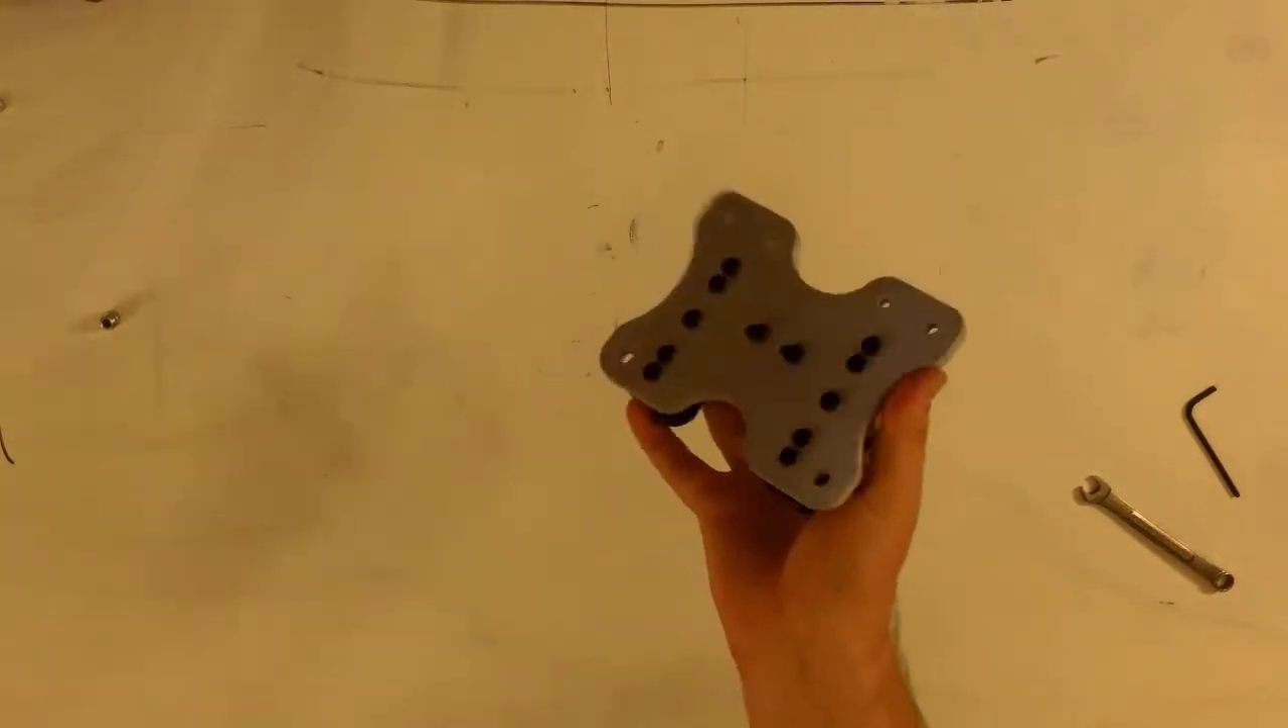Back of your plate should look nice, all the heads seated.